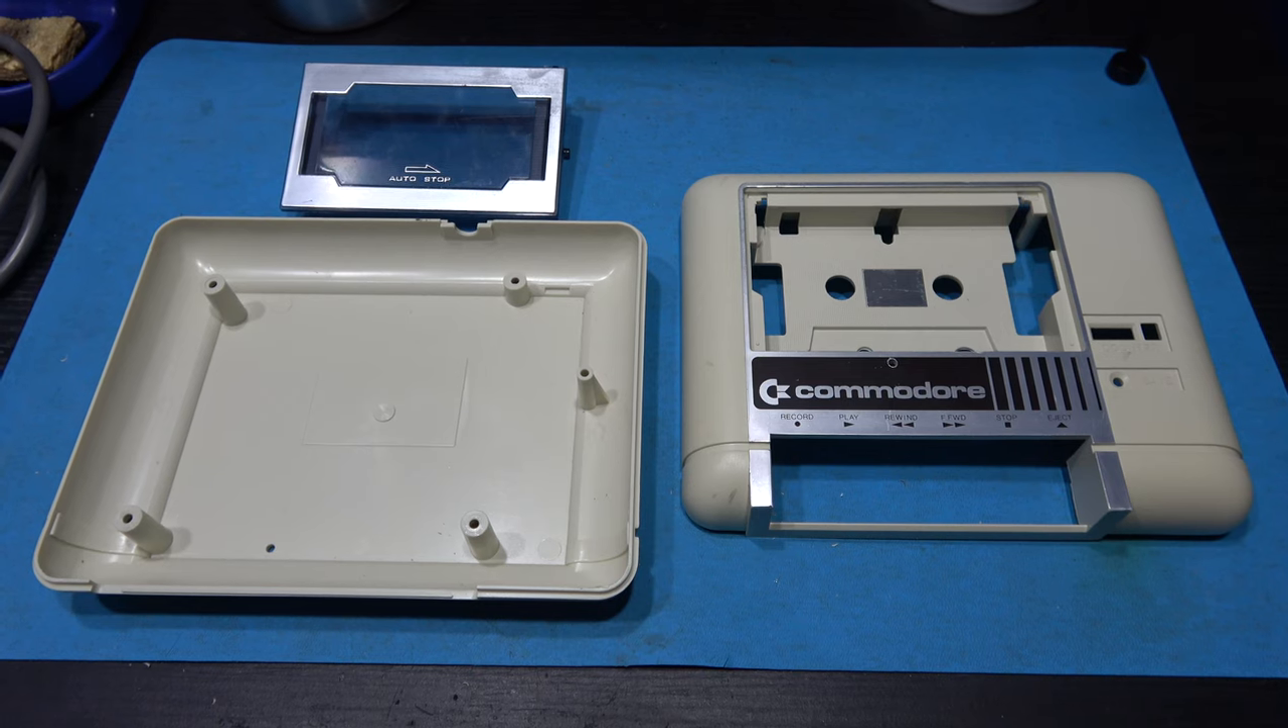That's the tape deck housing totally stripped down.